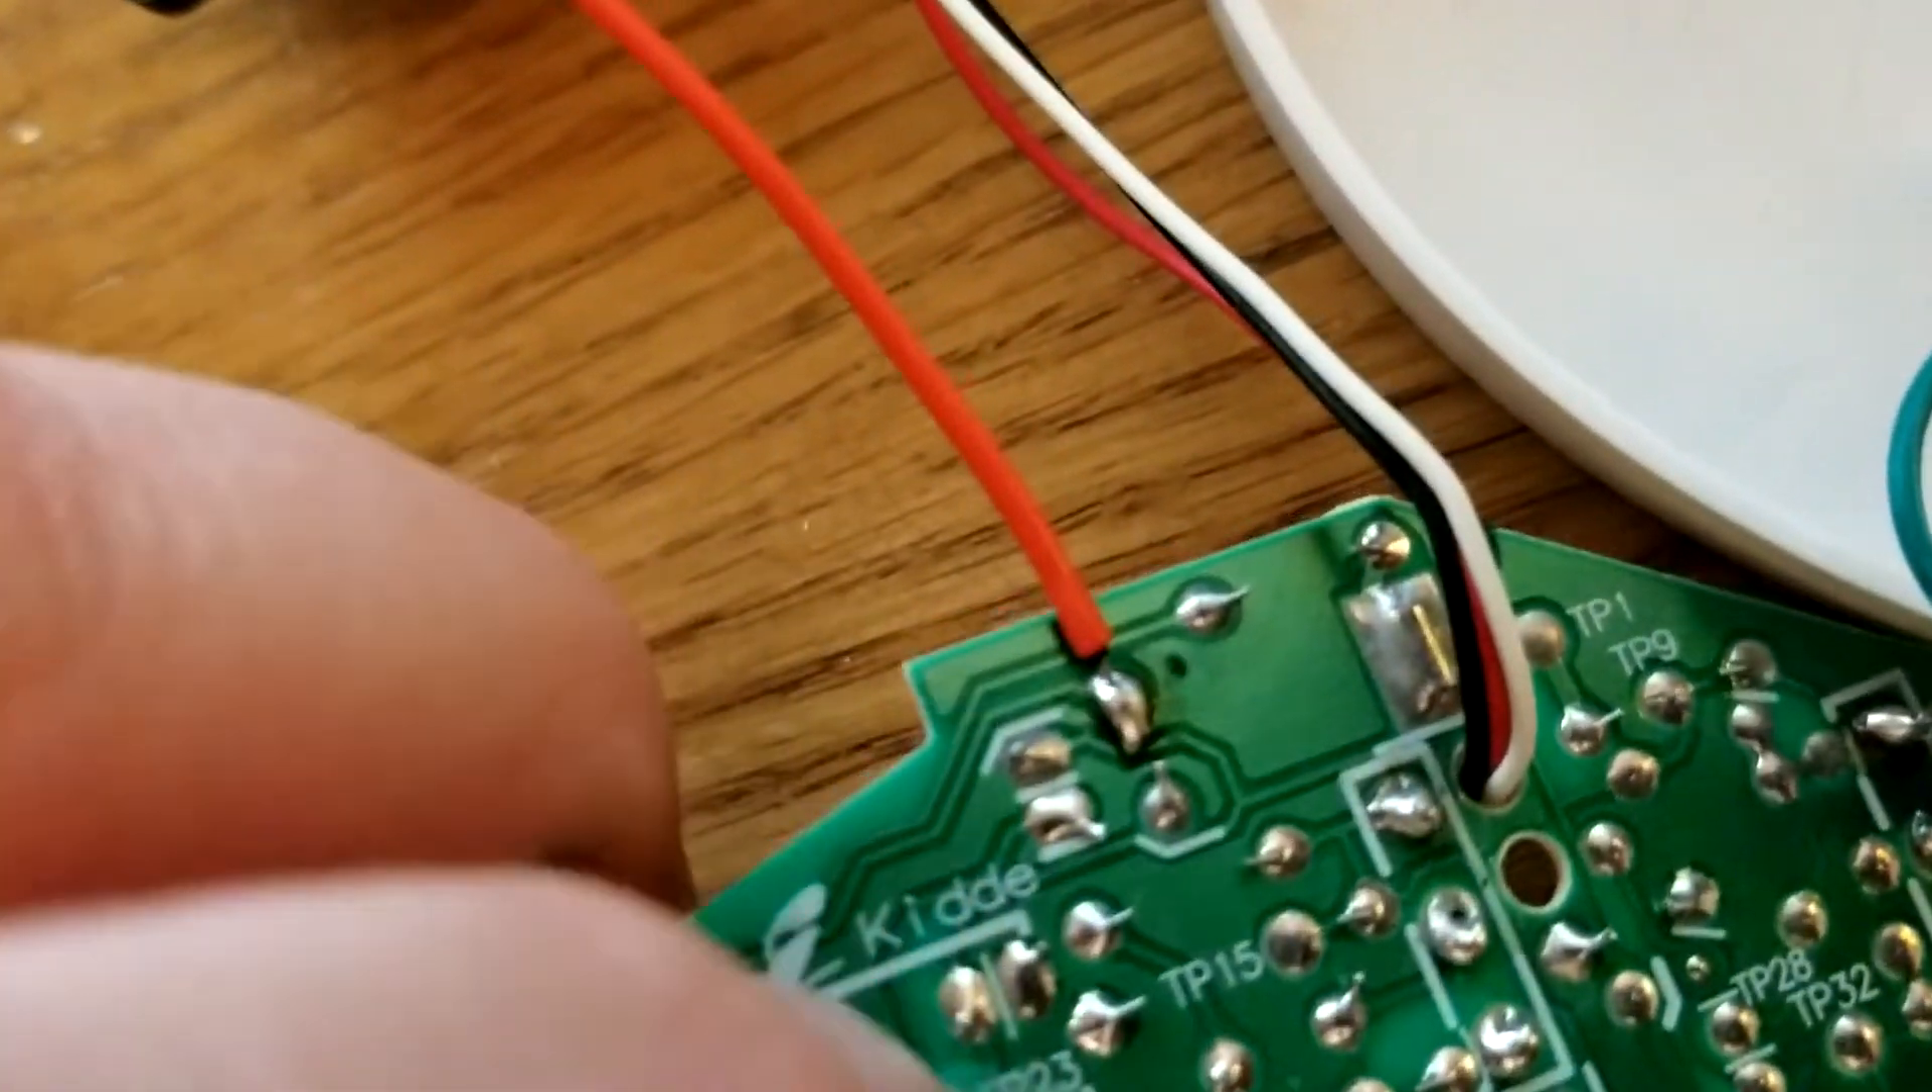So whenever the test button is pressed, it makes a connection there, and at the connection is where I soldered the red wire.